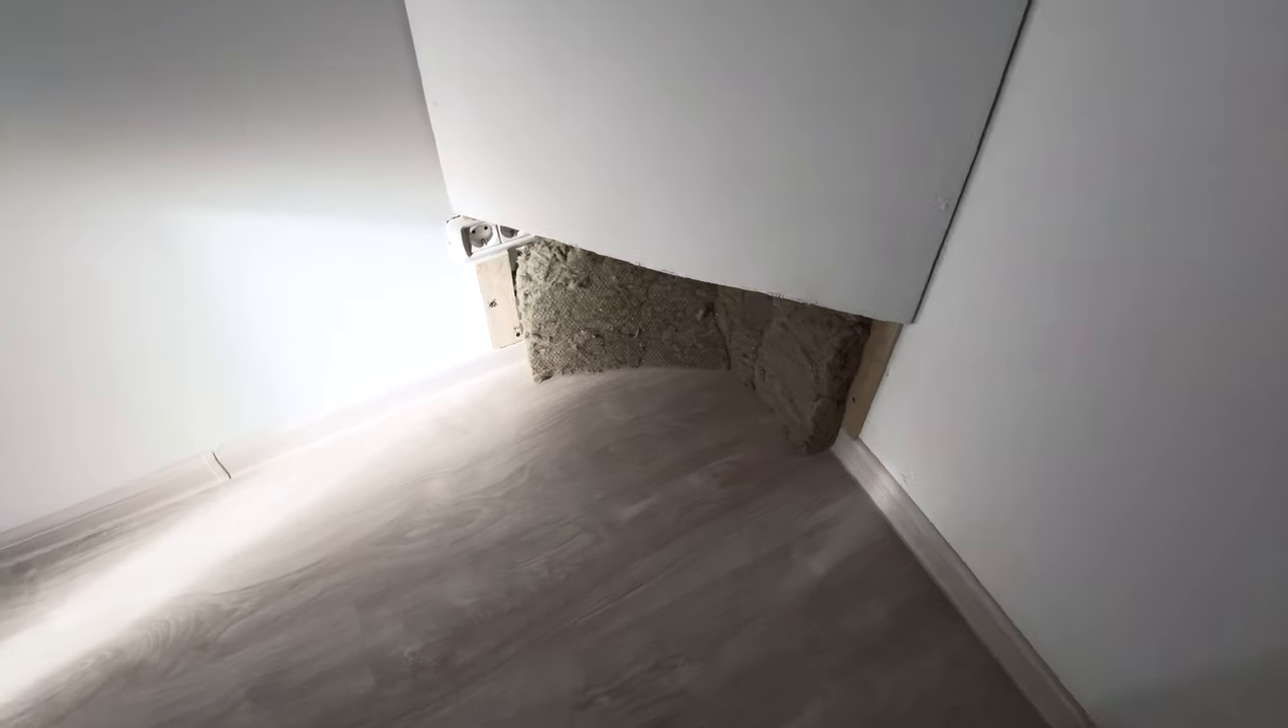It's not a big issue, but as you can see, in the lower side of the bass trap, I have a gap.